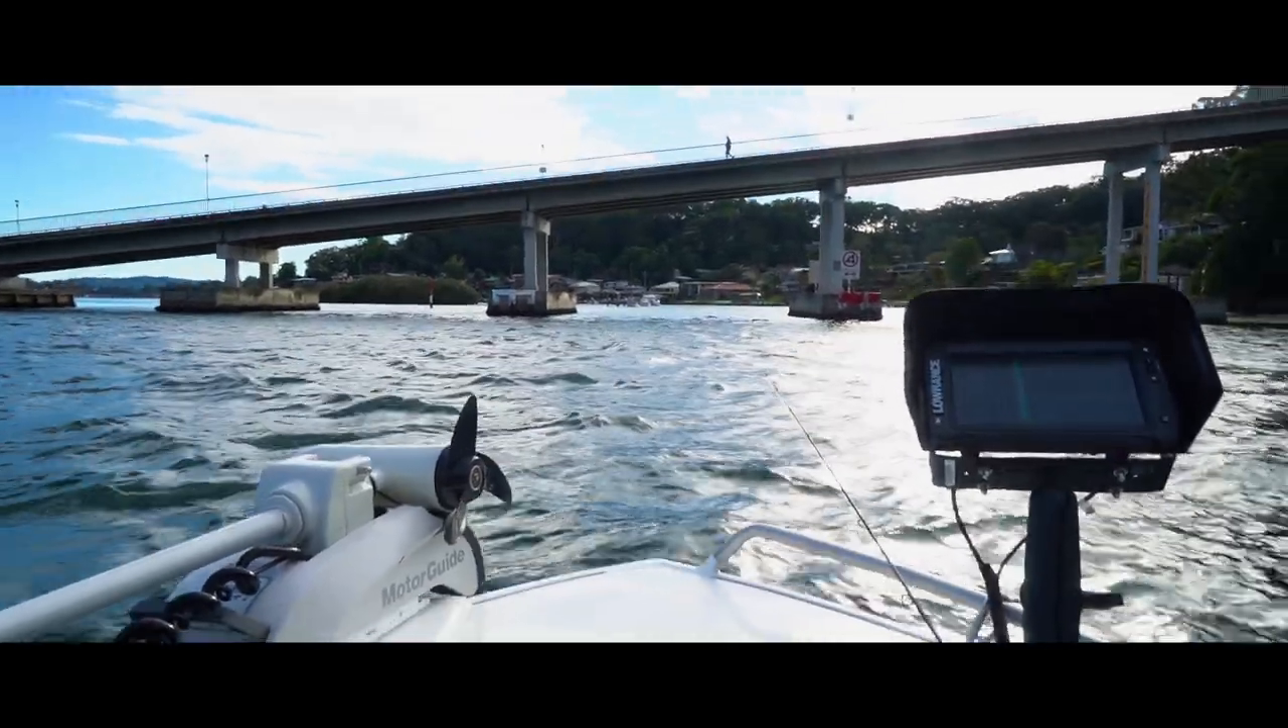That was probably as arduous for you as it was for me but thankfully we have officially installed a bow mounted electric motor to Dora.